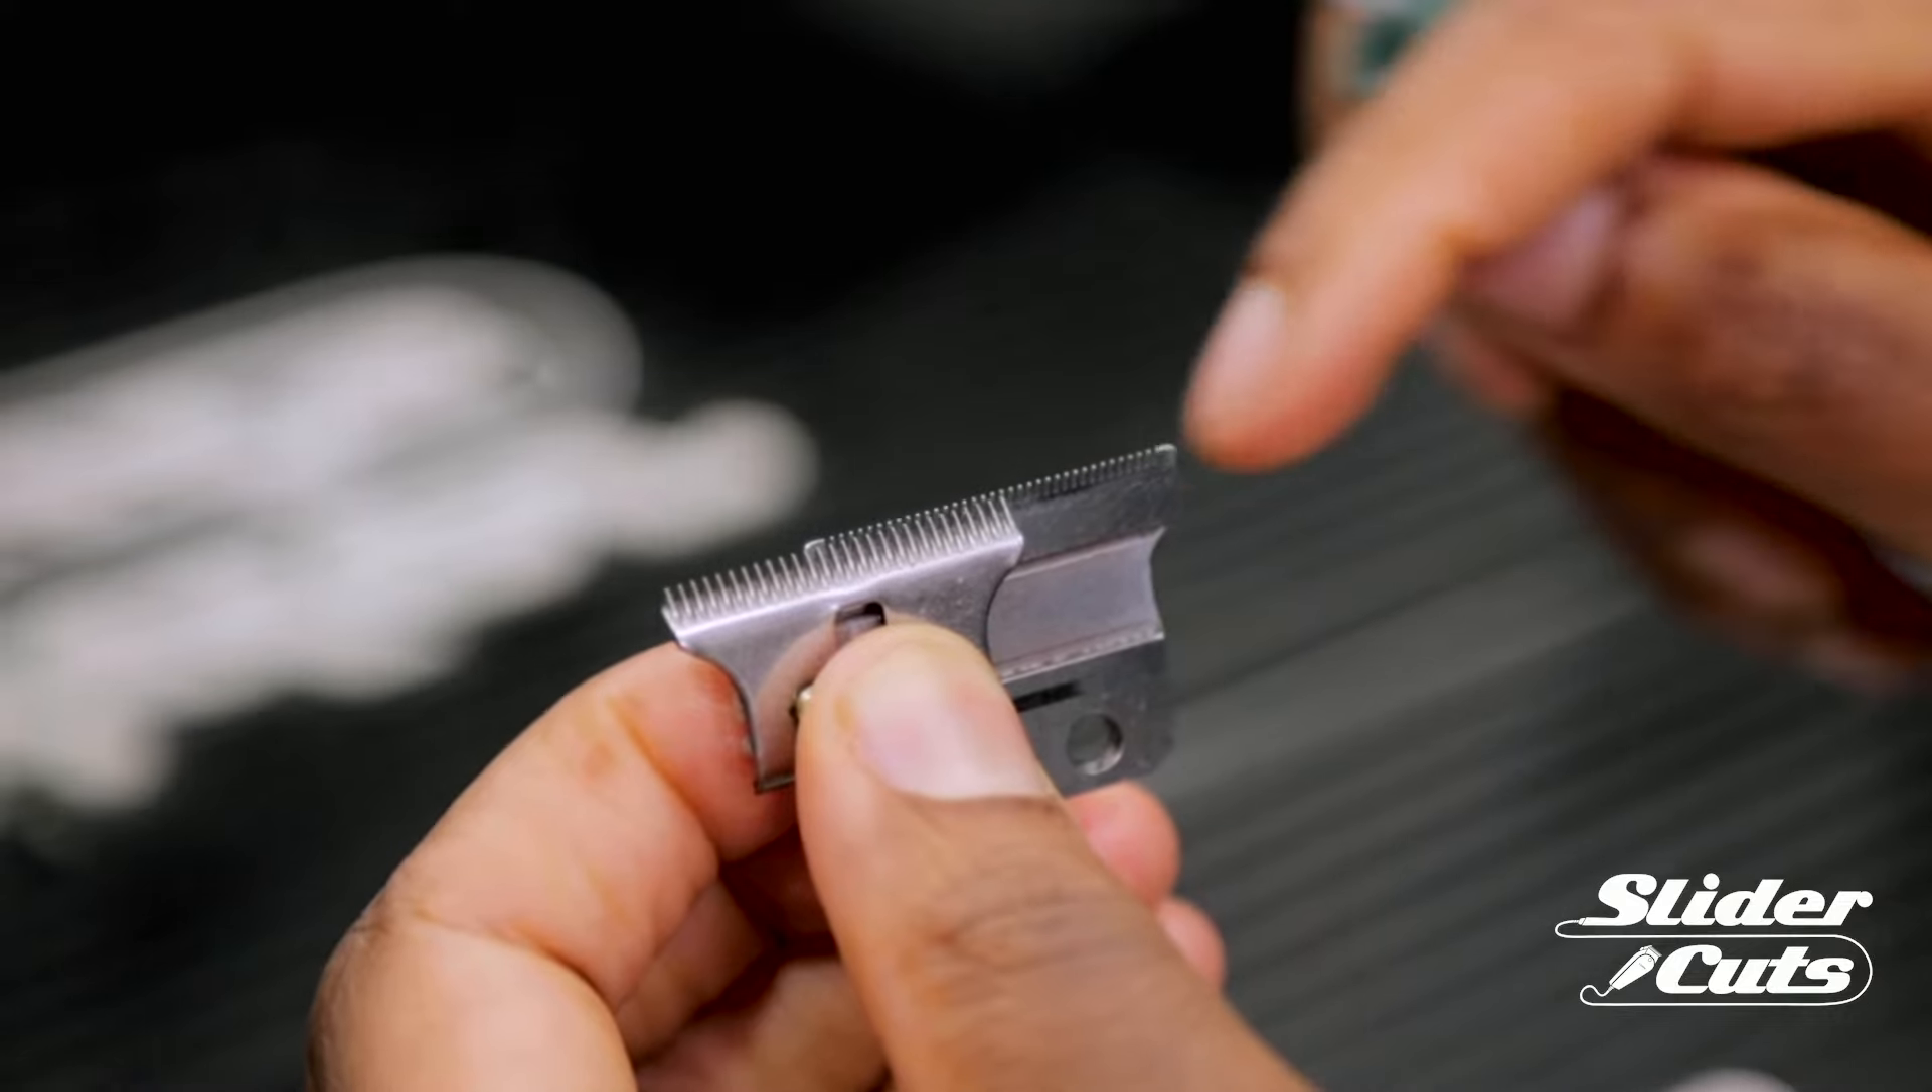If you look, guys, clearly, can you see that this blade is lower than the back blade?